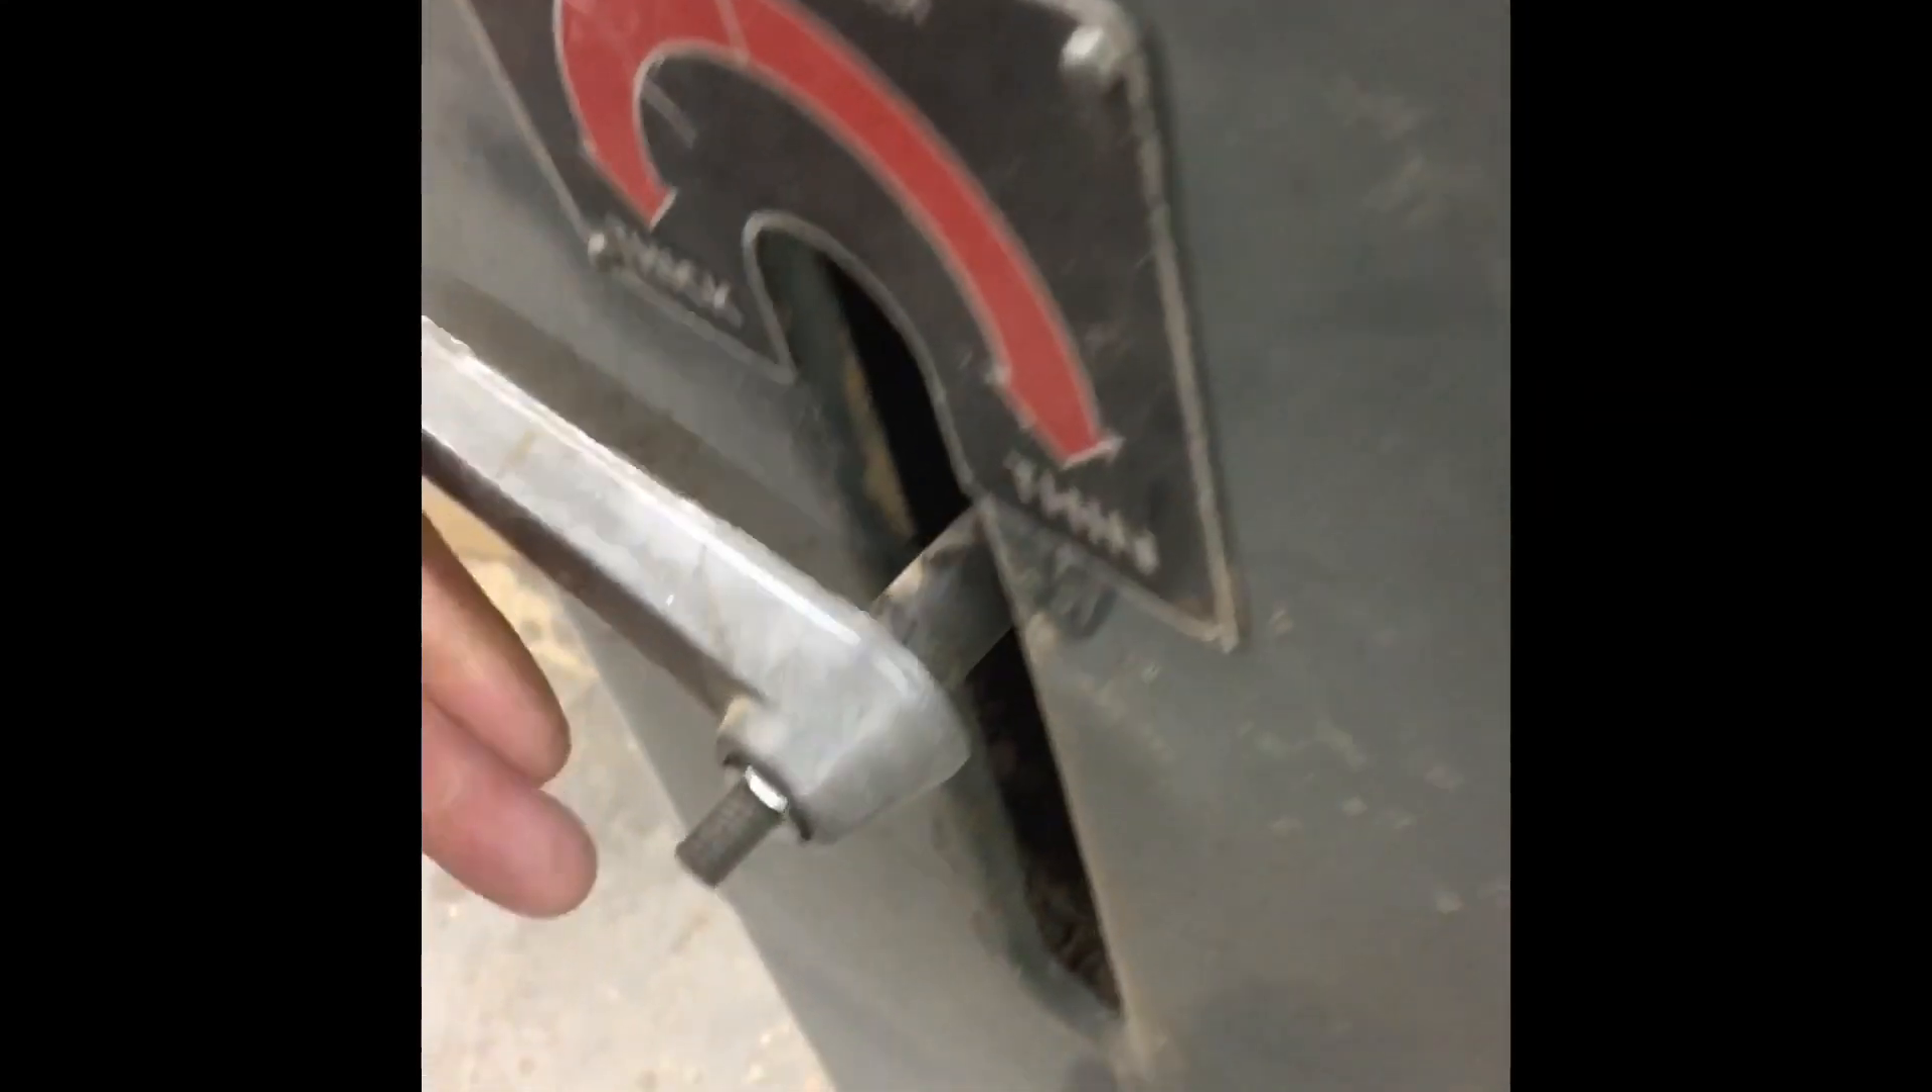There is this screw sticking out.